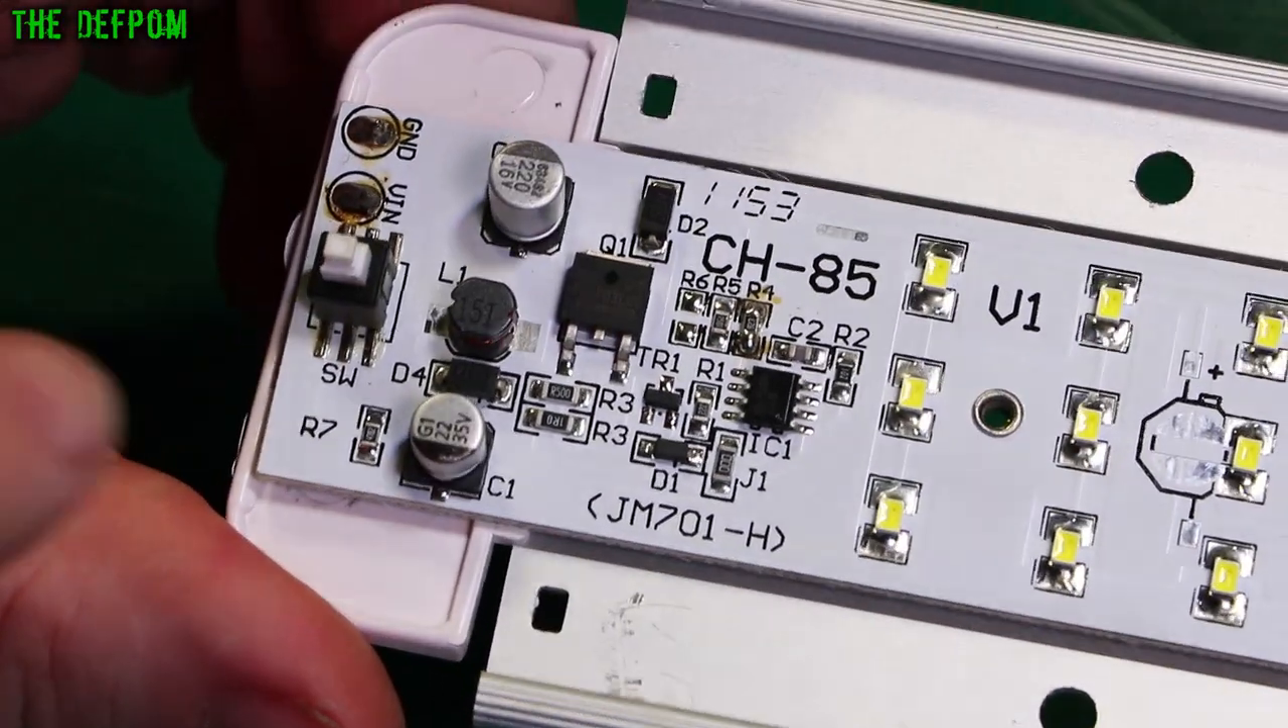So I've got the cover off. Now we can see the whole section.